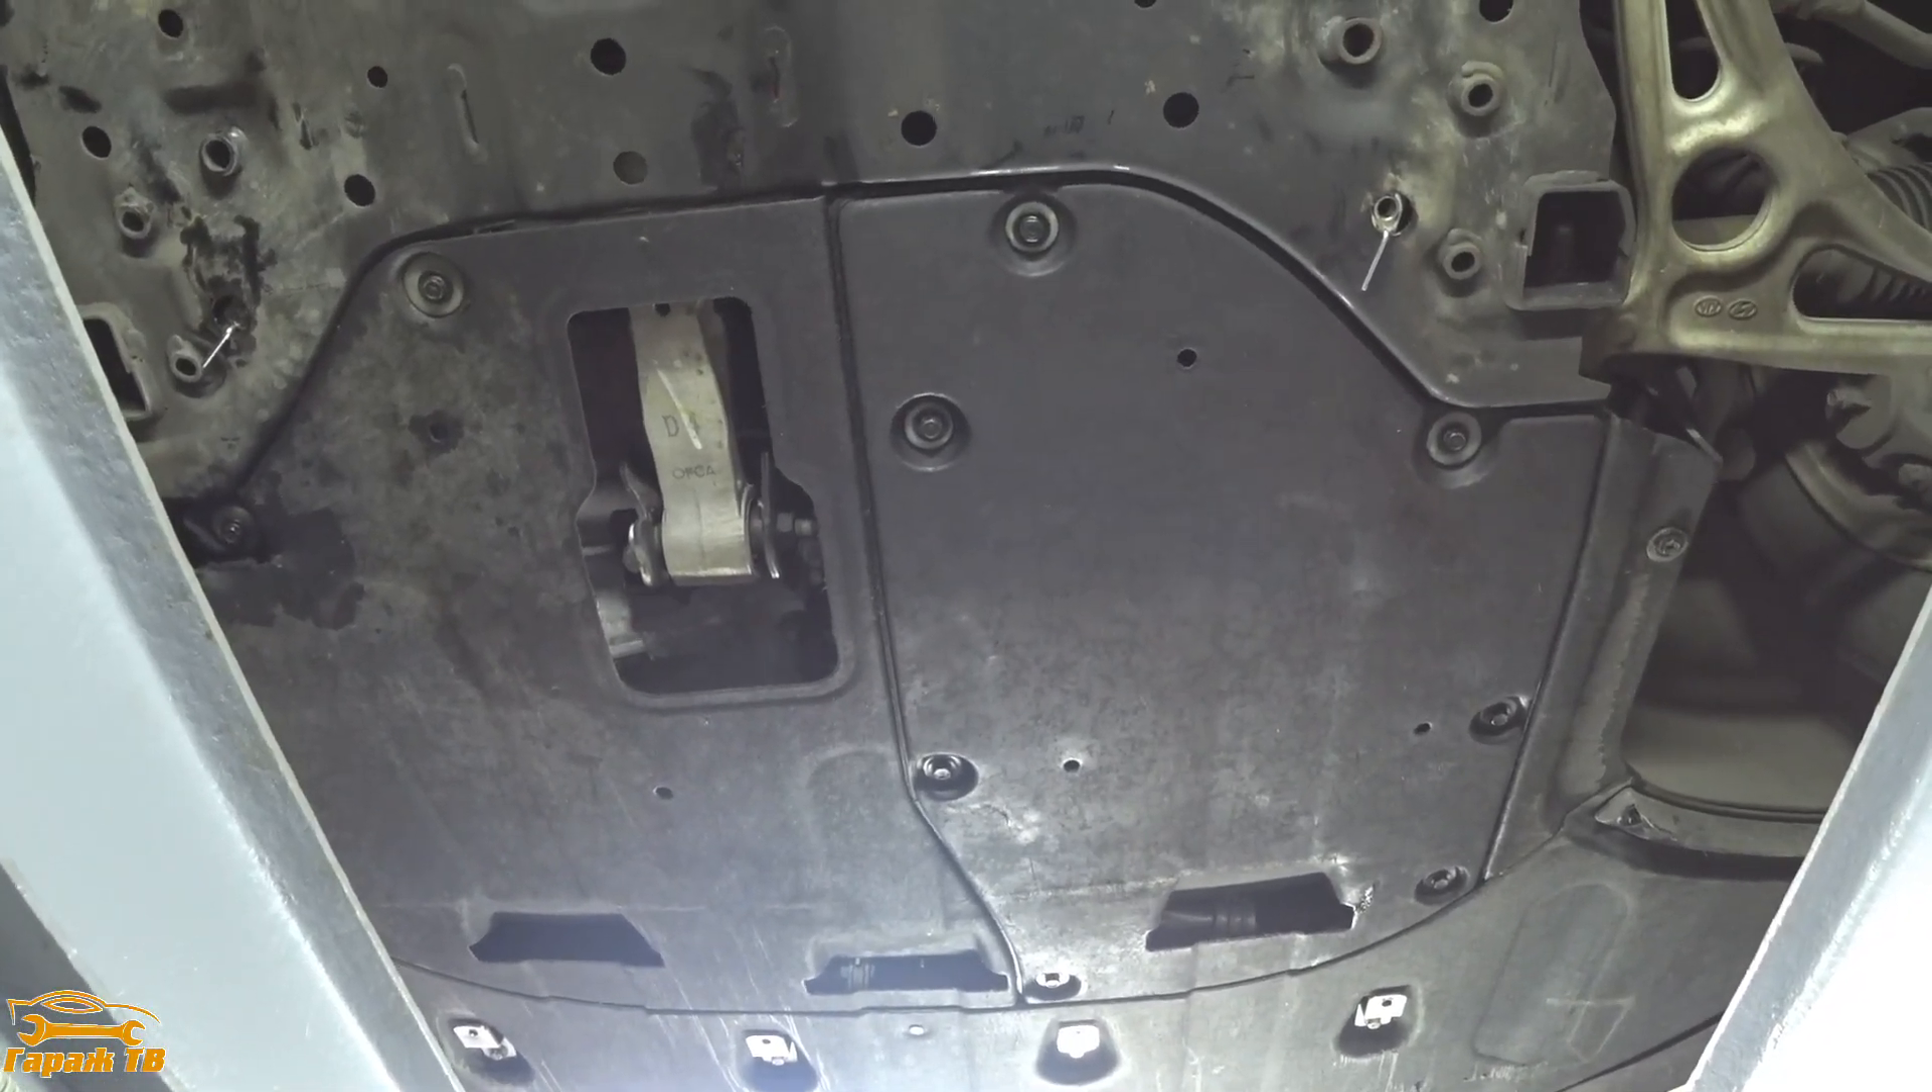Решил я все-таки сохранить штатный пыльник Оставить его на месте Закрепил все назад.